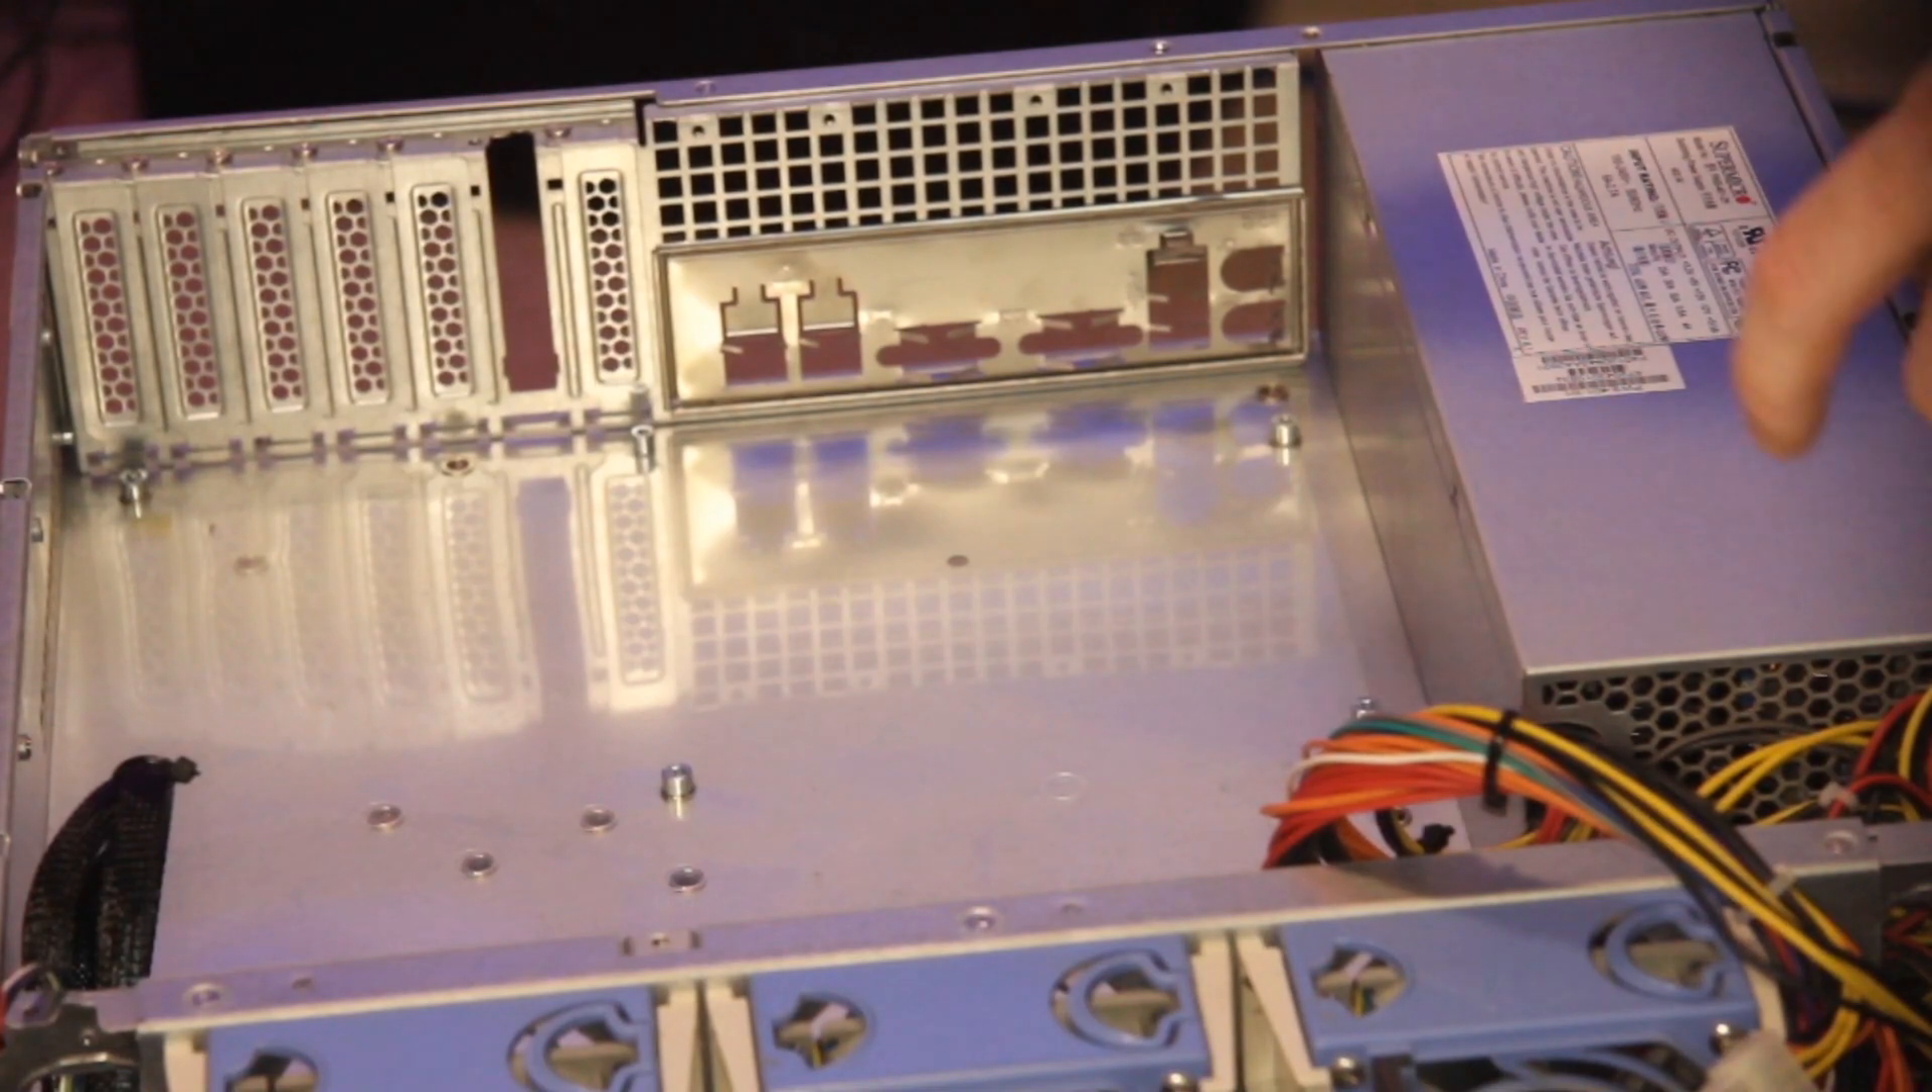So we've got the old motherboard out.